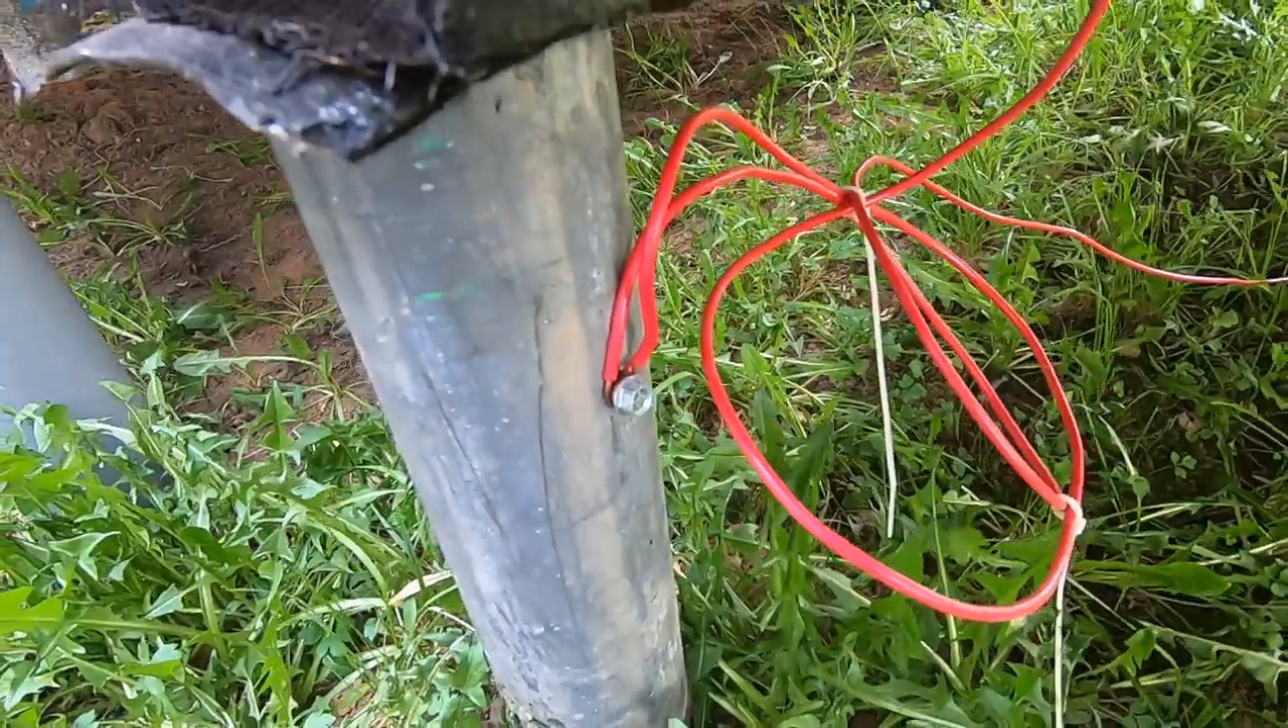Я просто закрепил его этот провод вот сюда на металлический столб фундамента вот через кровельный саморез.